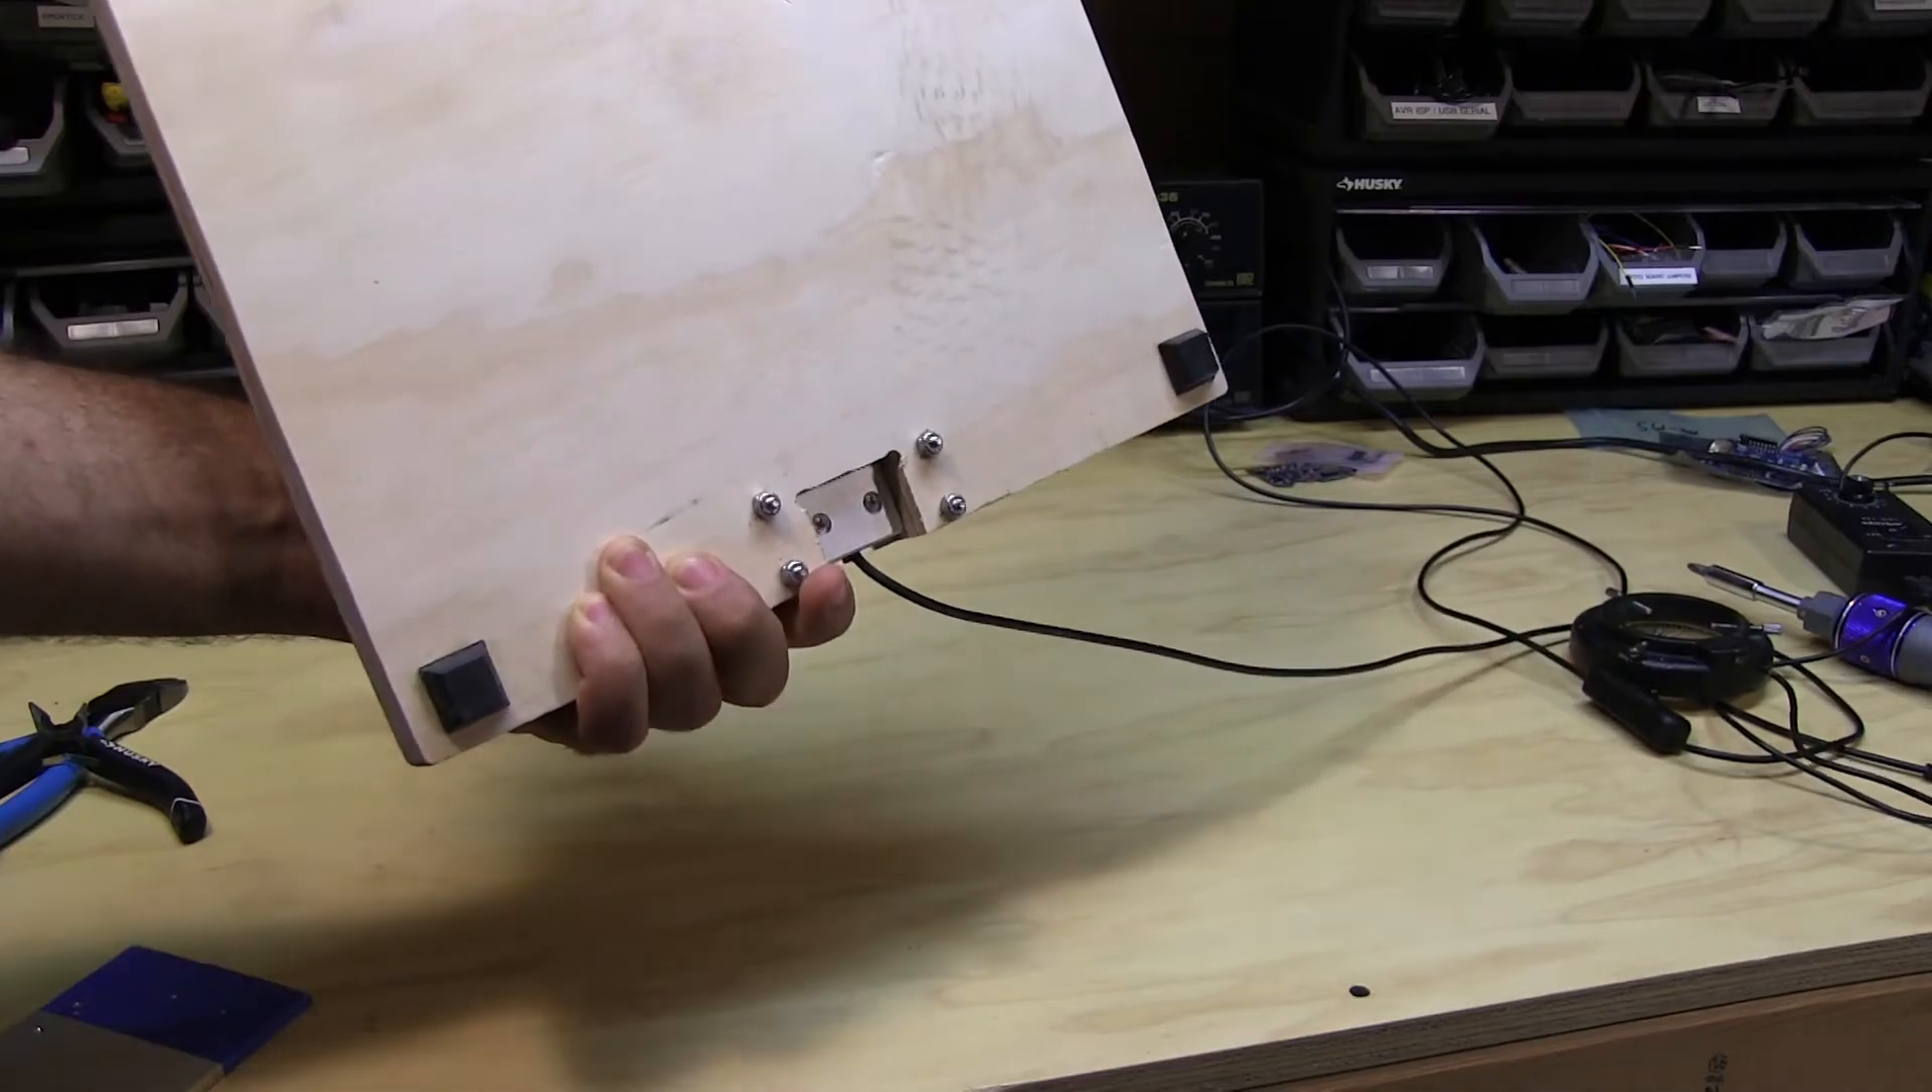I took the original rubber feet off of the old base plate and I transplanted them onto the wood piece here.